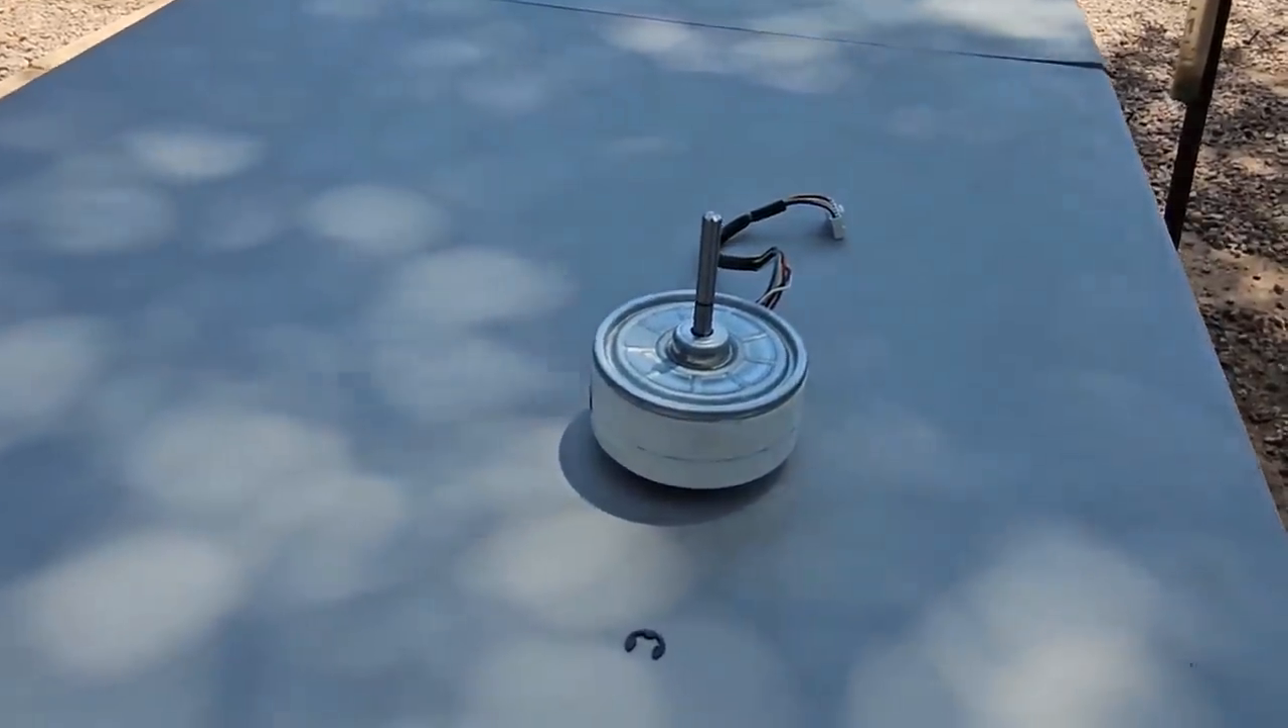All right so we've got the motor out.